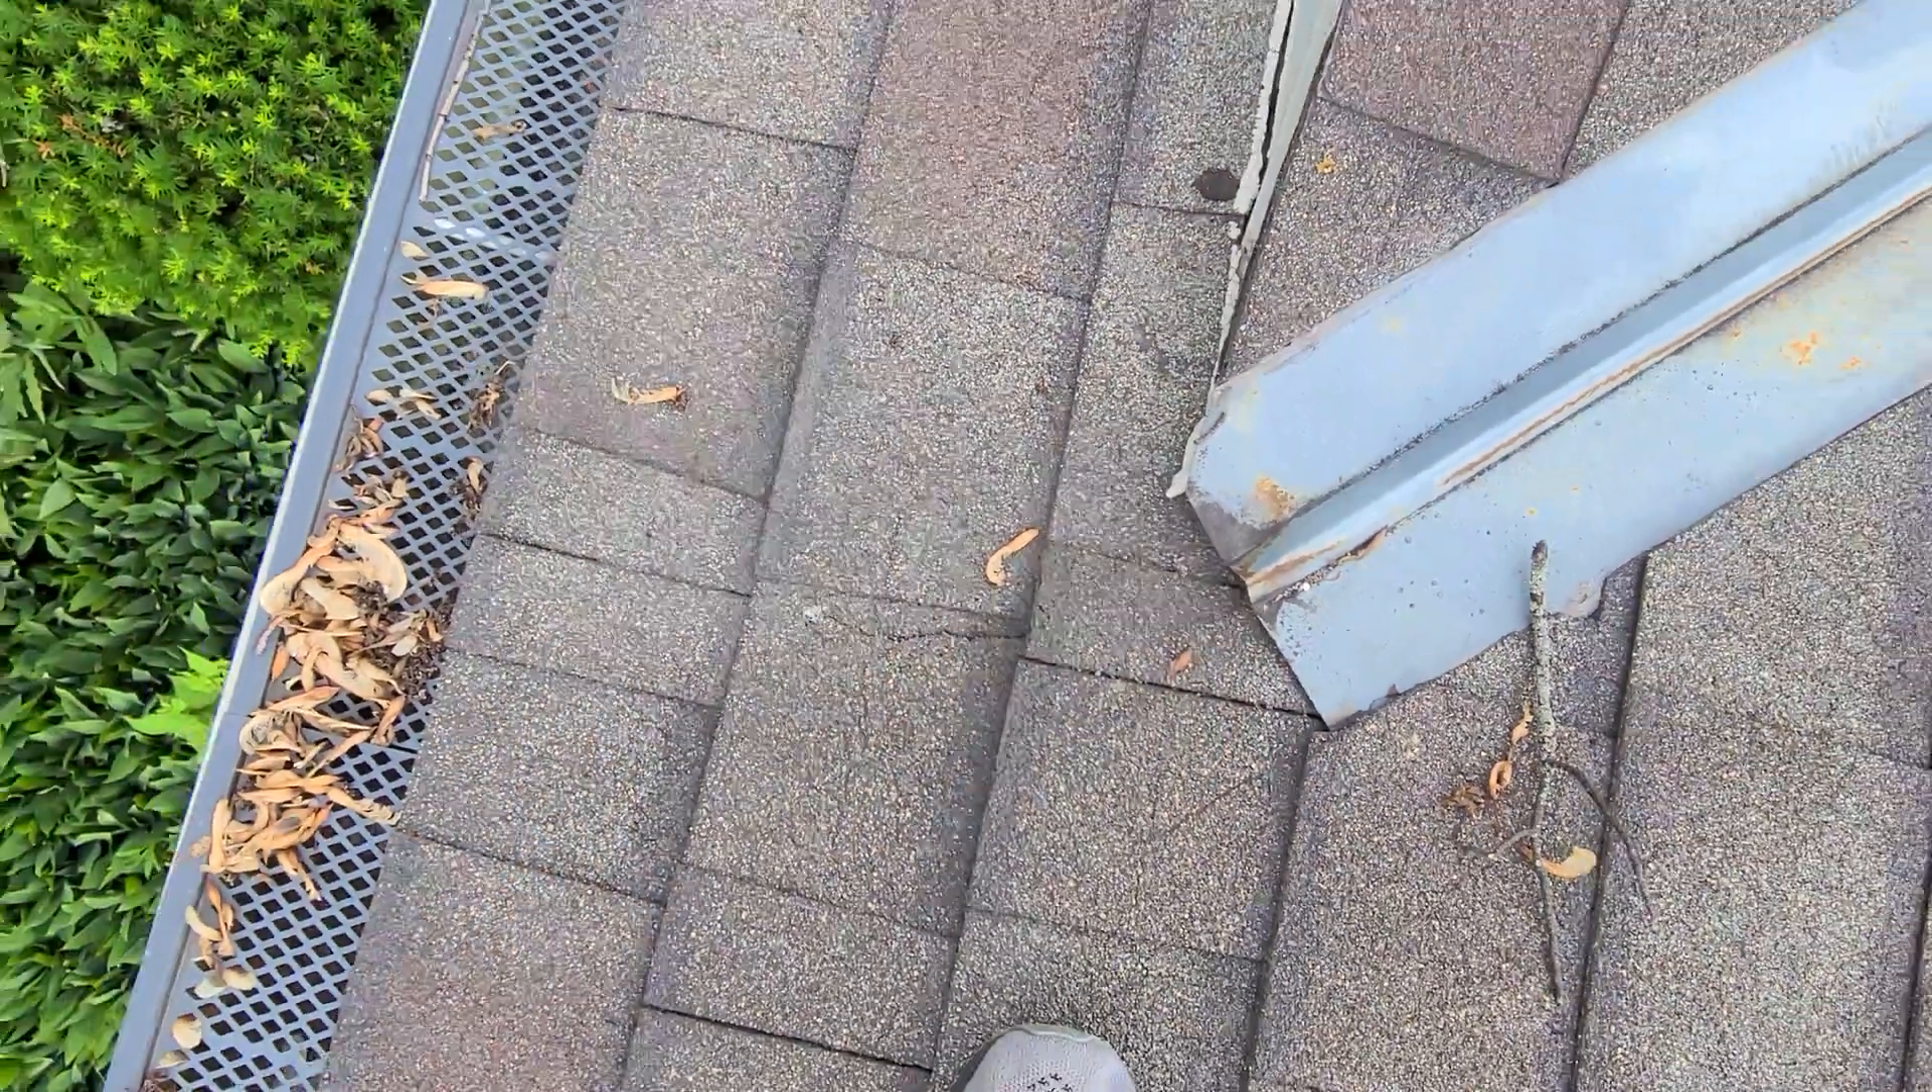This valley is left too short right beside a butt end of a shingle.